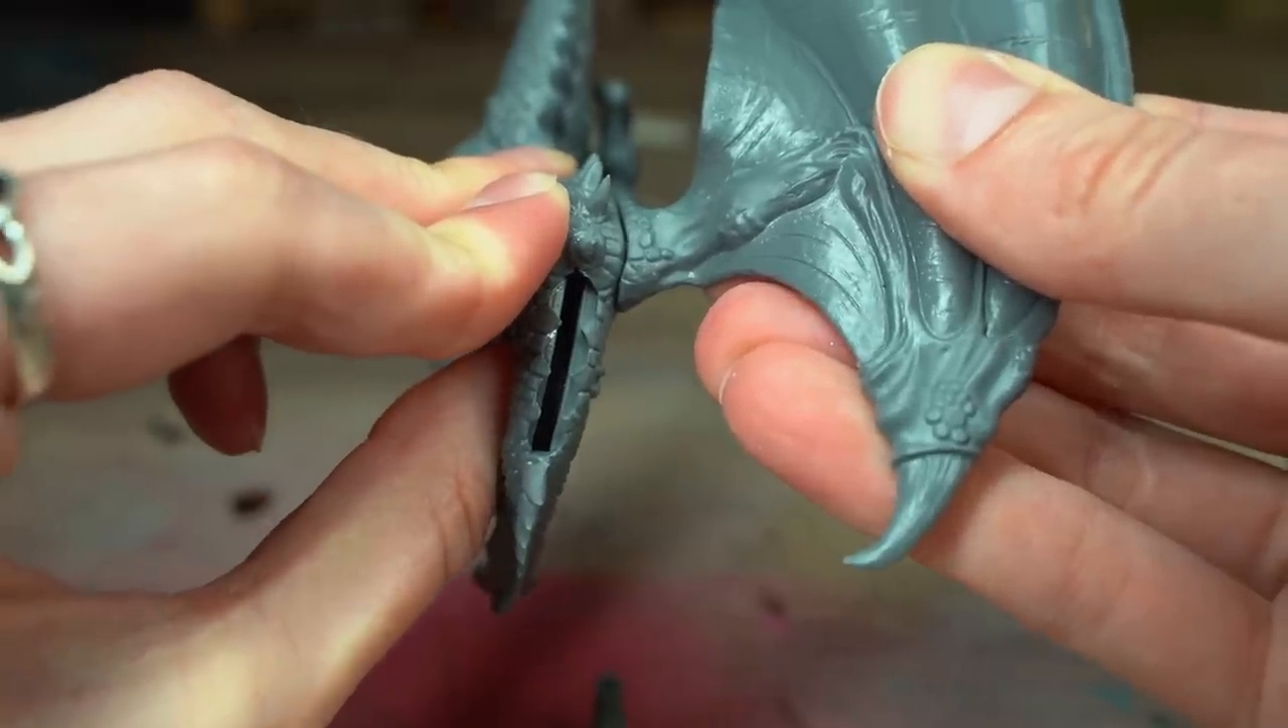It's an old kit and I'm seeing quite a few gaps that I'd like to fill.